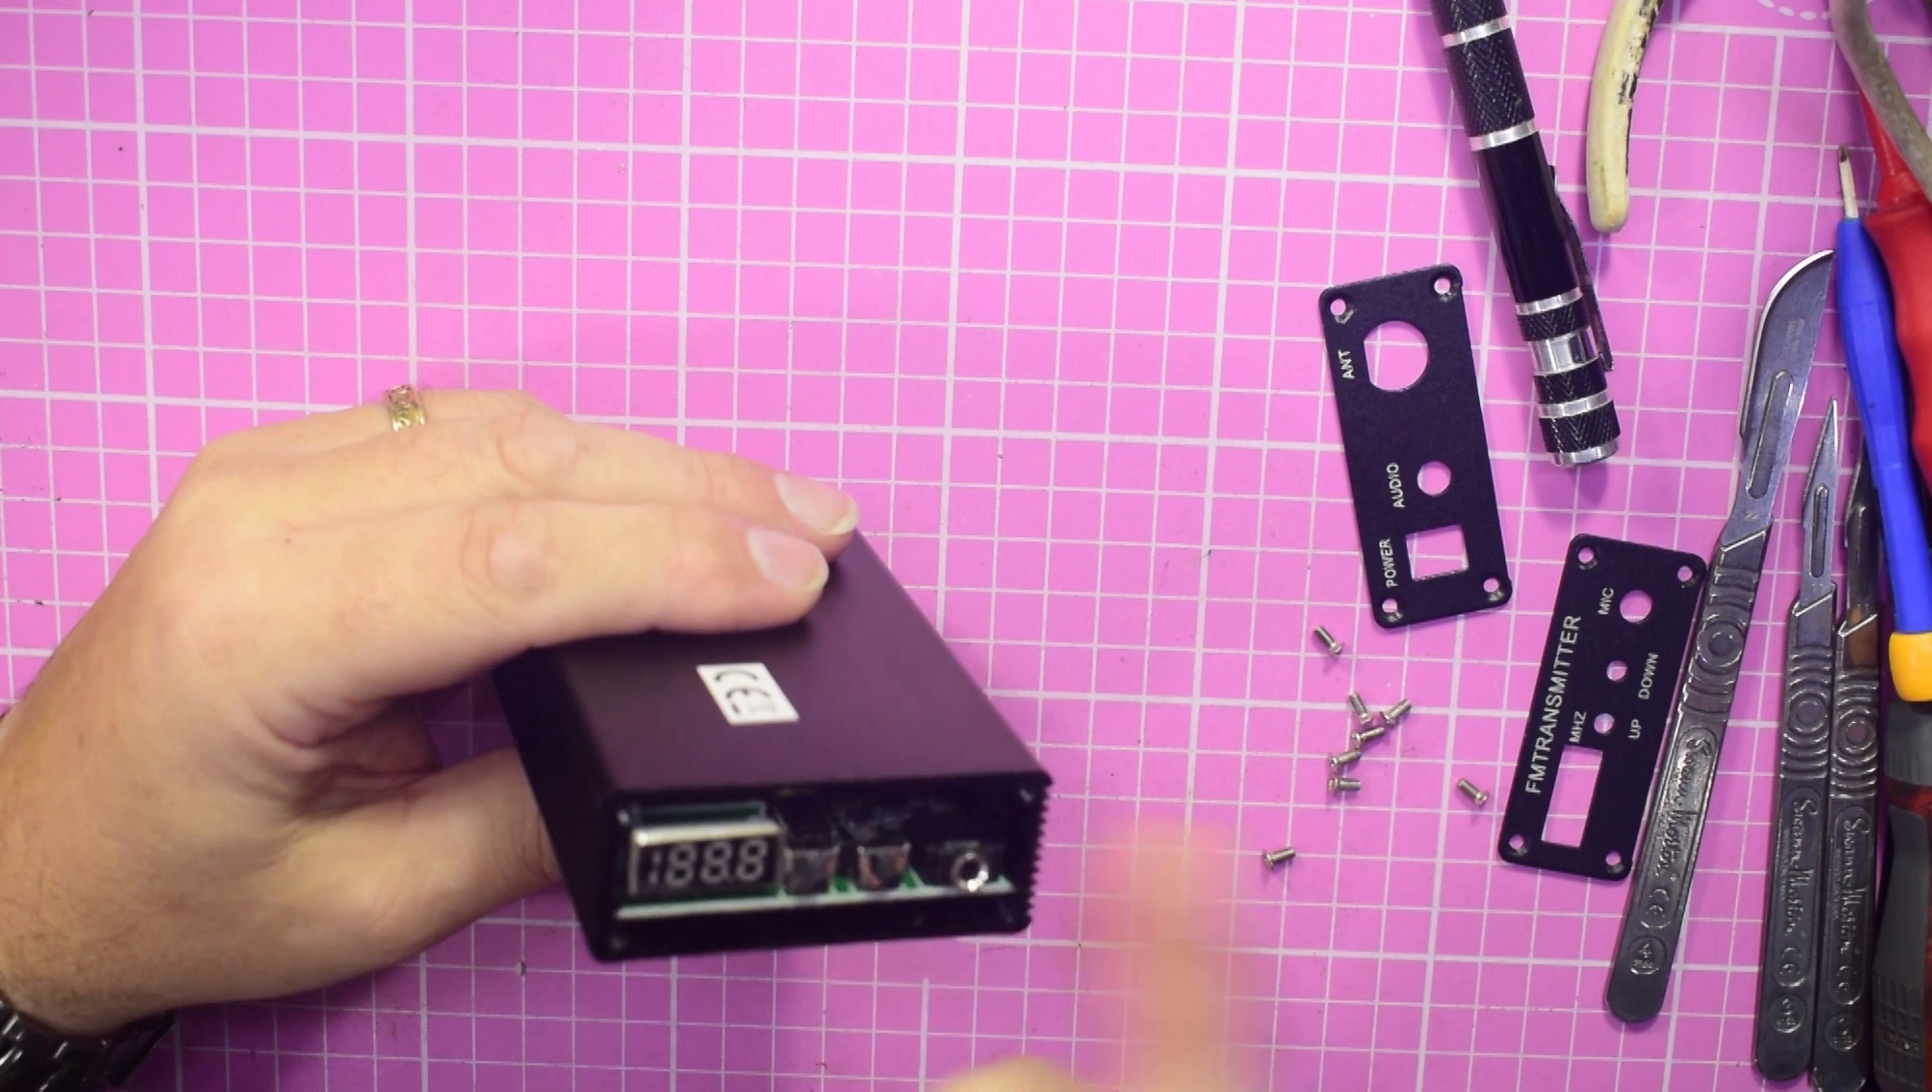Right I've taken the front and rear panels off and there's four screws one in each corner front and rear and it's a single circuit board that slides out of the extrusion.